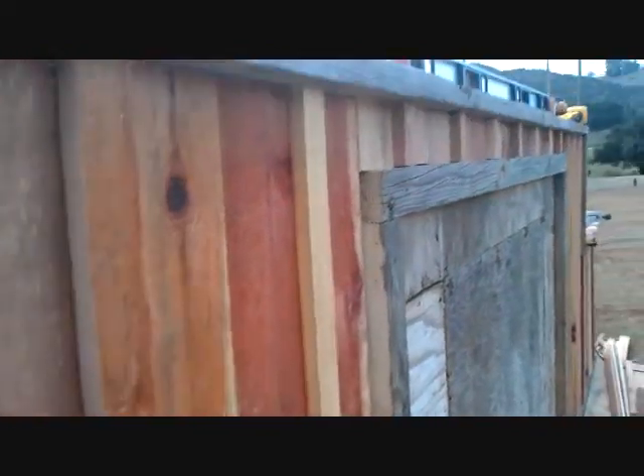All right I got most of the siding finished up here at the top.